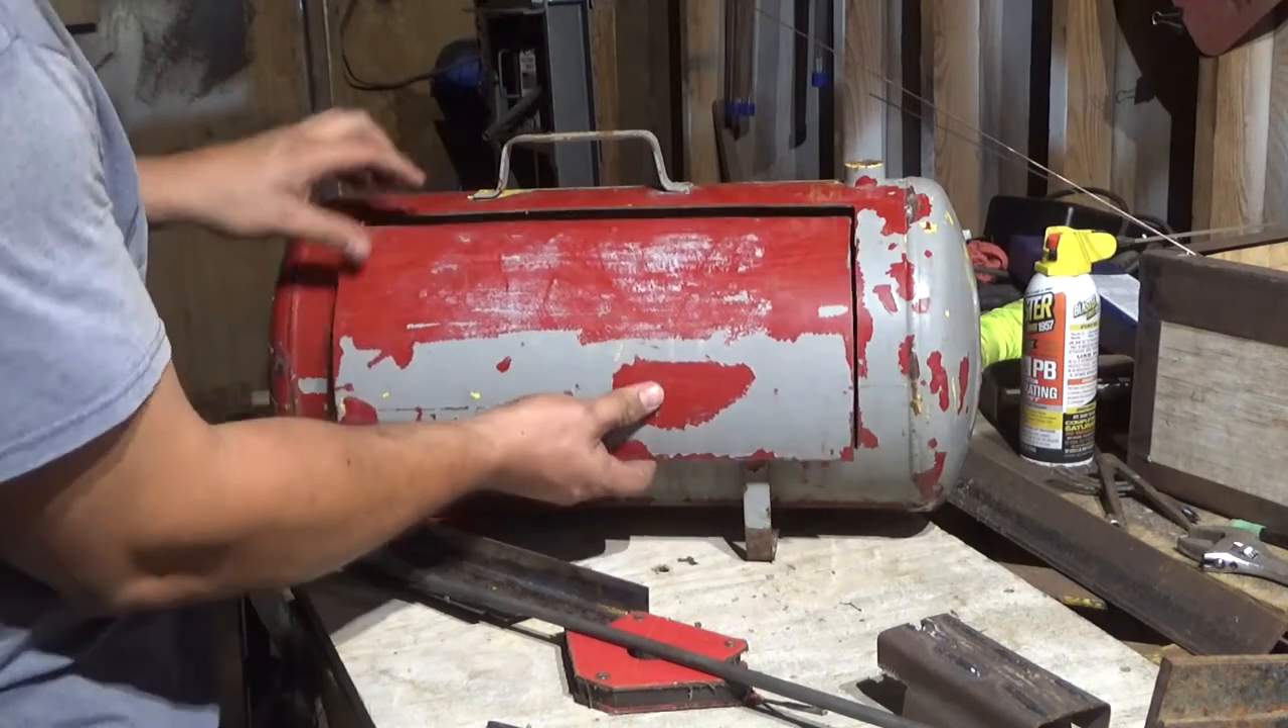Okay, so at this point, now I have my door cut out.